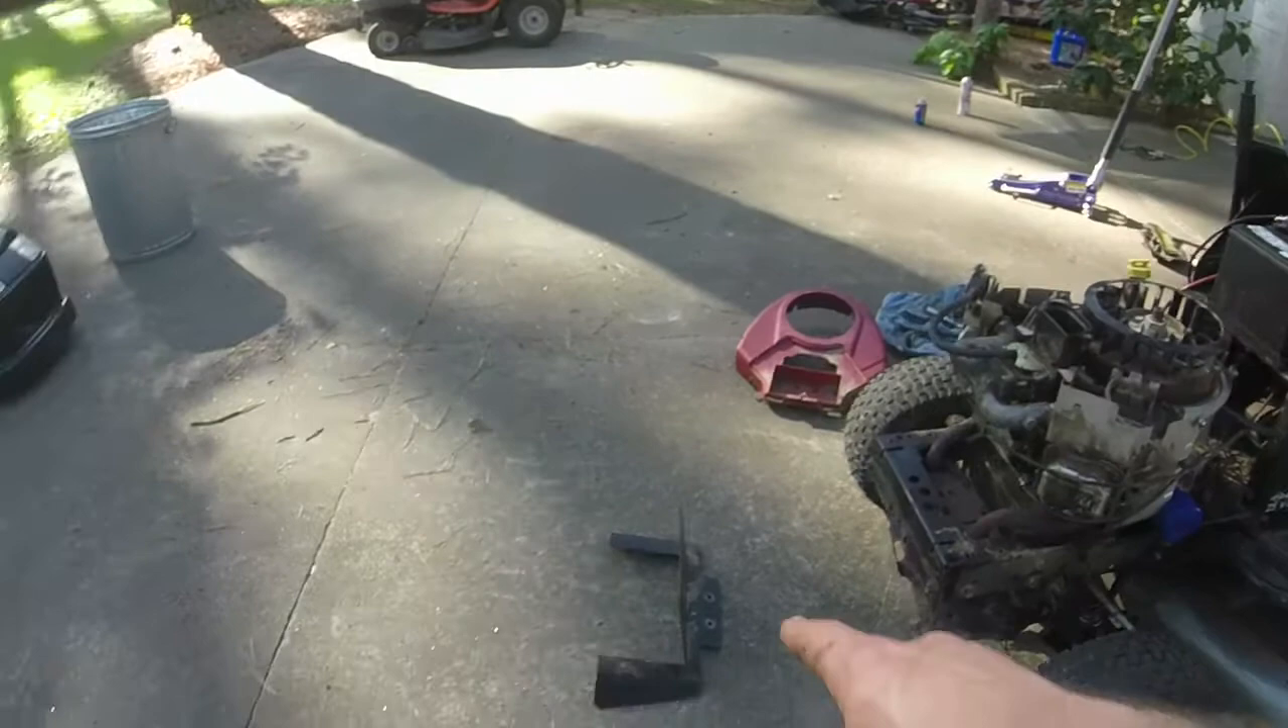All i gotta do is put the engine shroud back on the little exhaust deal there um heat shroud.